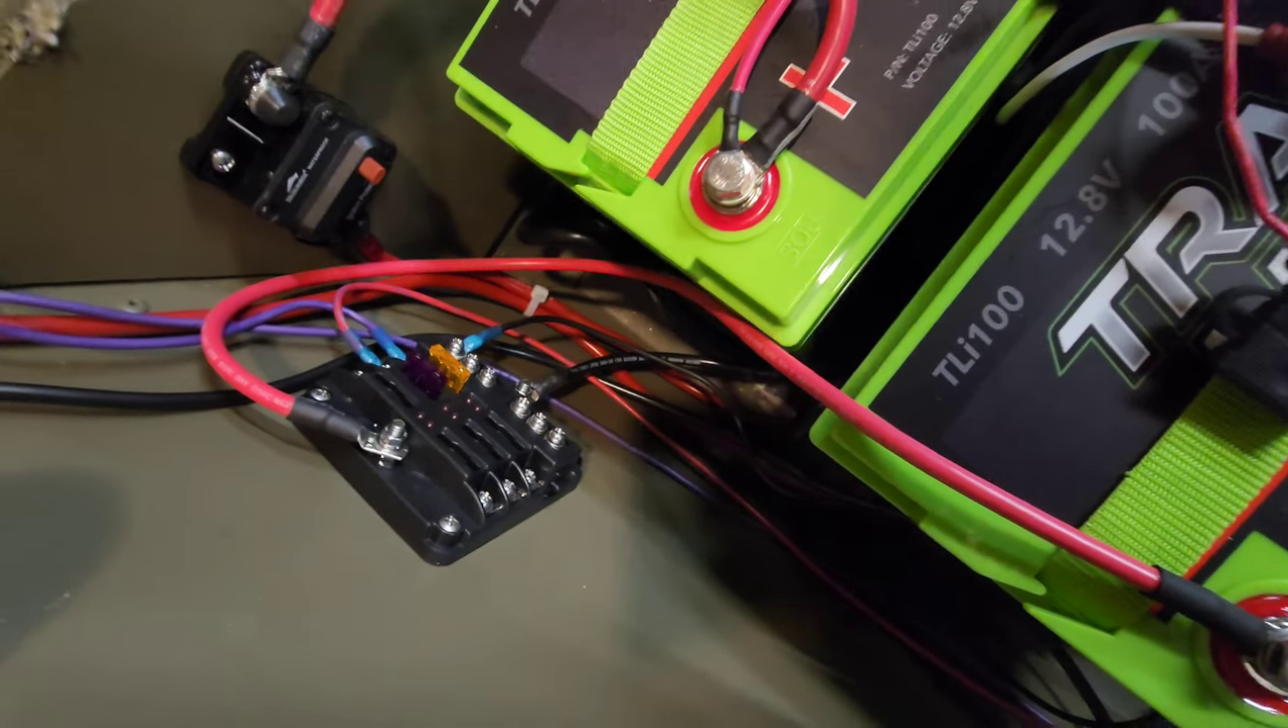Wire everything up. Got the fuse box installed. You can see positive coming off positive terminal.